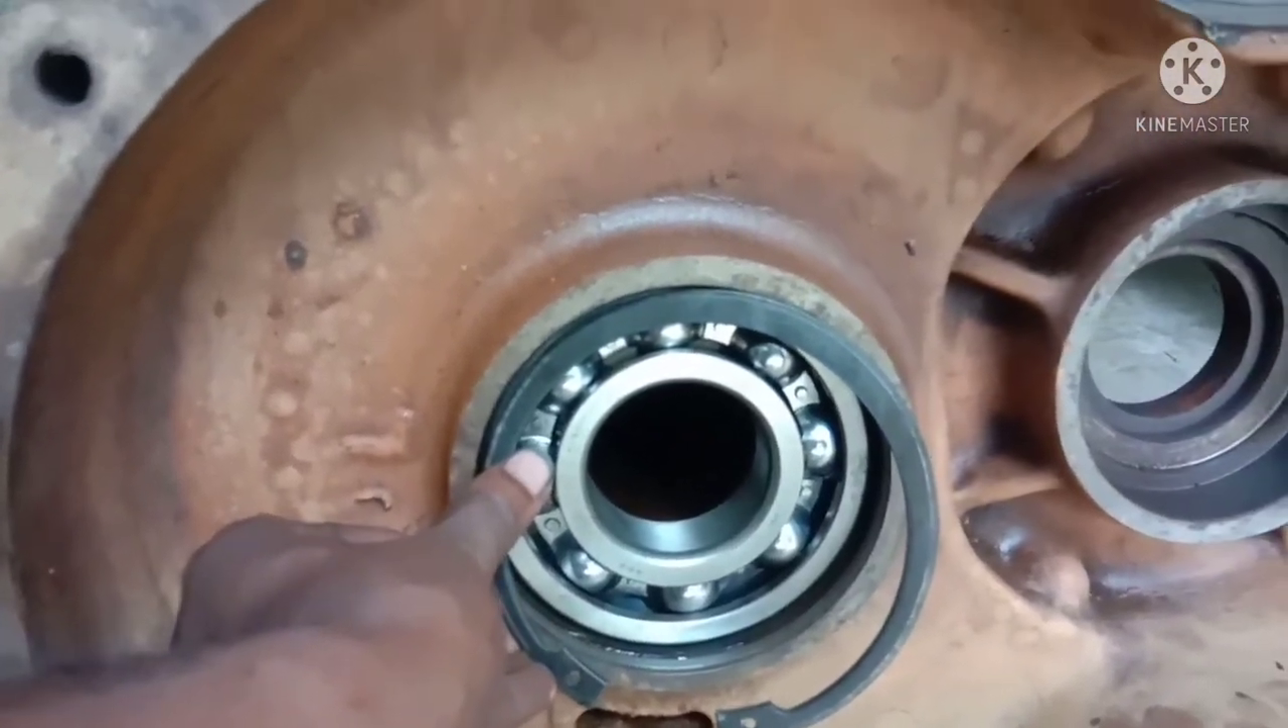ये देखिए बैरिंग आप लोग ये बैरिंग लगा चुके हैं।